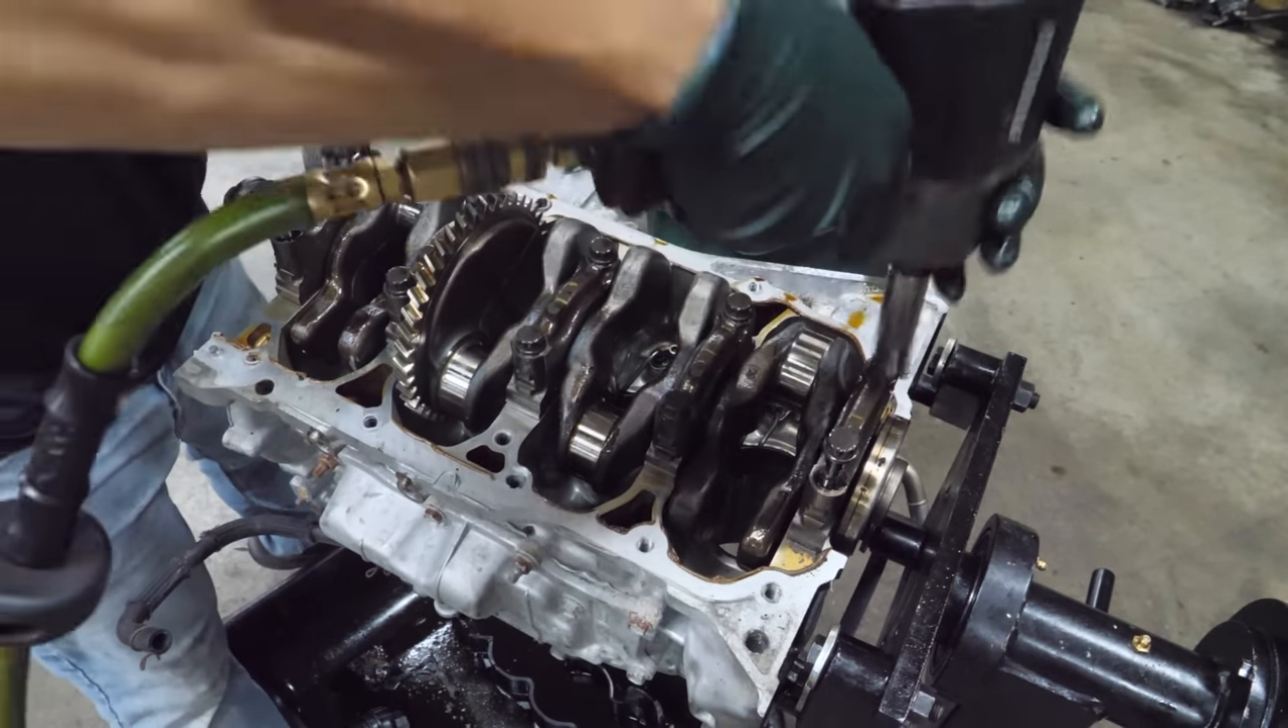All that's left is to pull the main caps and remove the crank.